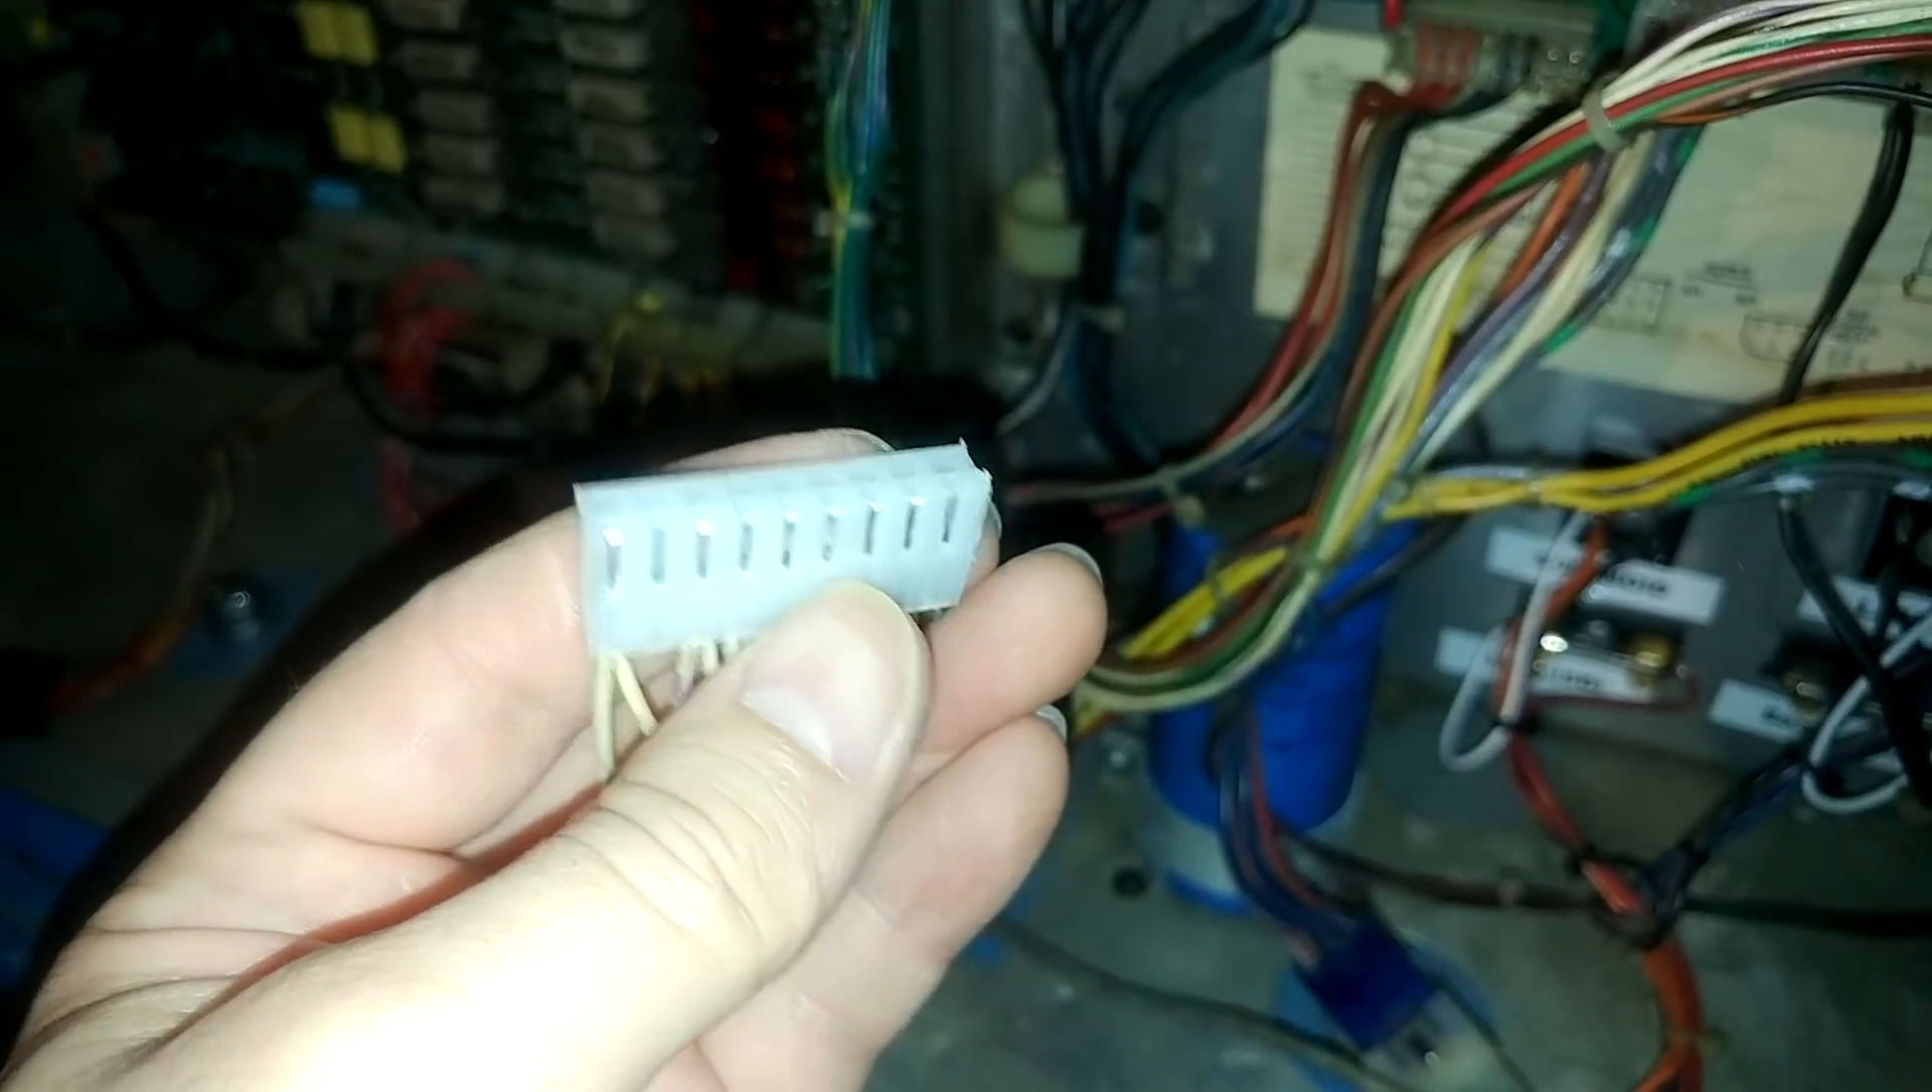So I've put a new housing on and it's all molex crimp pins now so they will make much better contacts than the original.